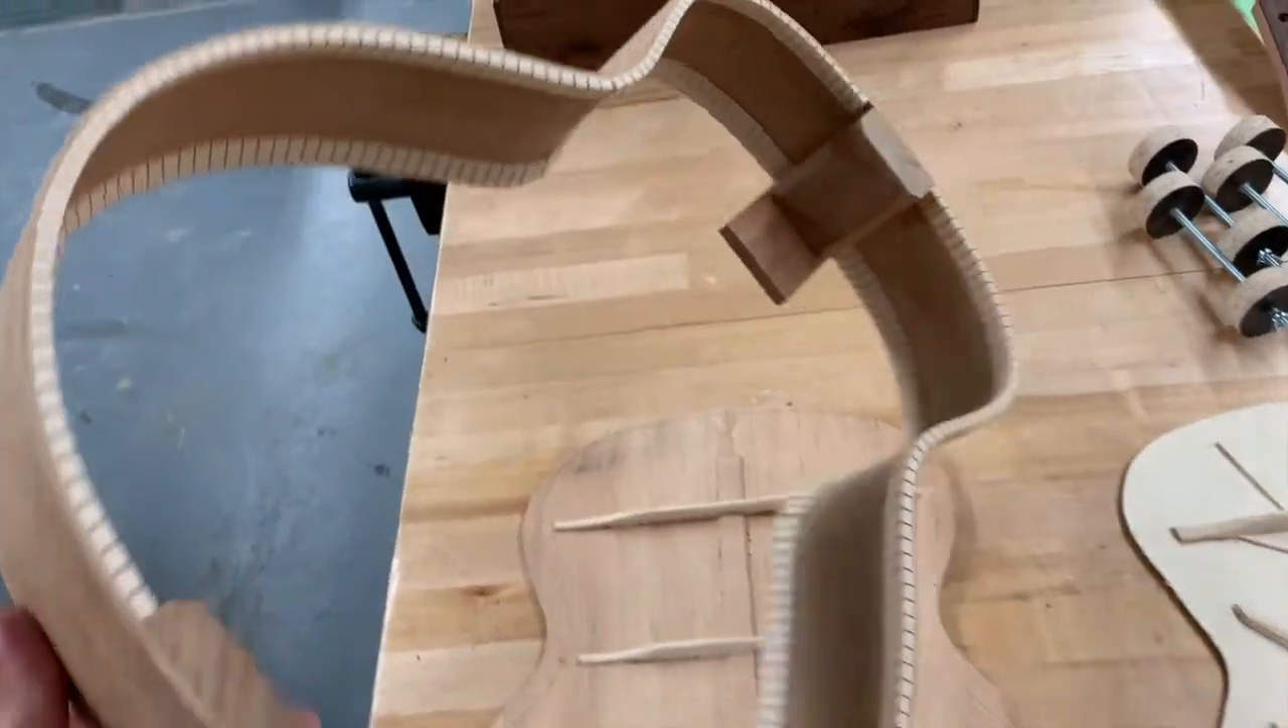And our body has all the kerfing all the way around. It's been sanded on the dishes, flat on both sides.